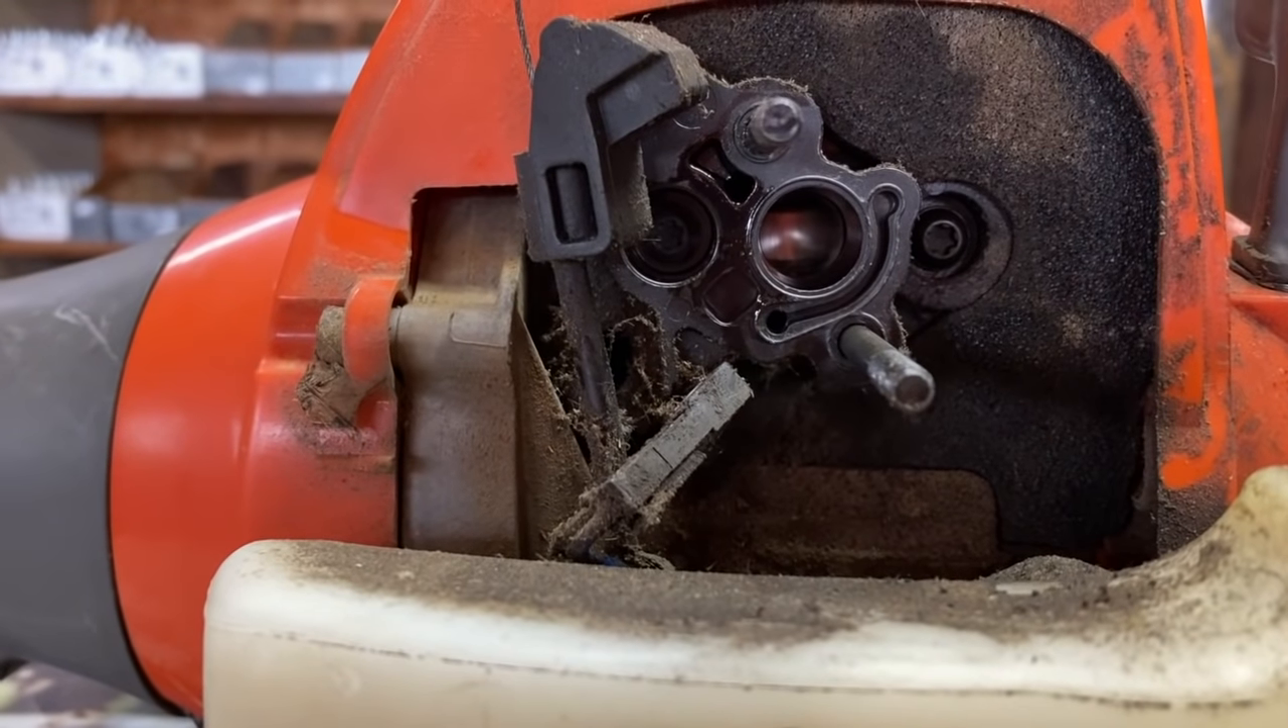Now you have the carburetor off.